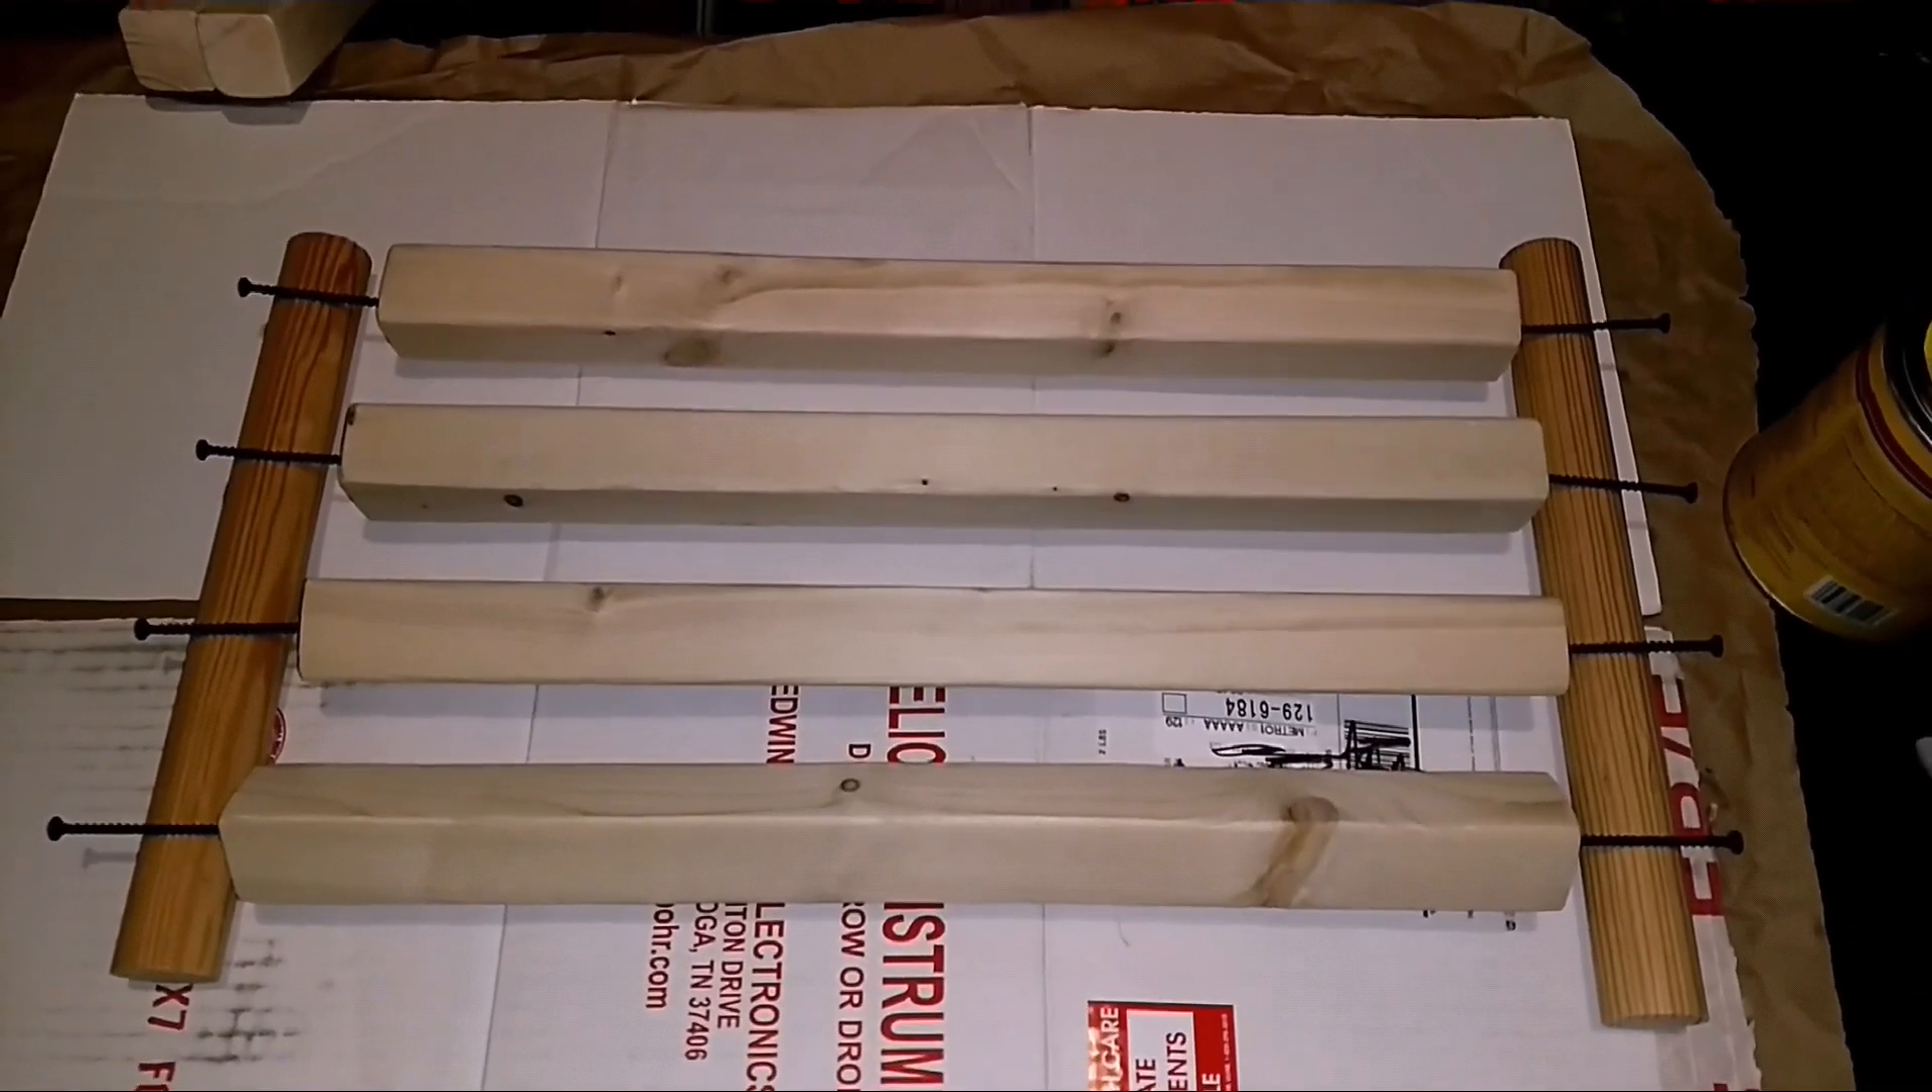I just put the screws into each end of the ladder rungs and then something on each end of that to put the screws on so that I can just spin these and stain them and let them sit.